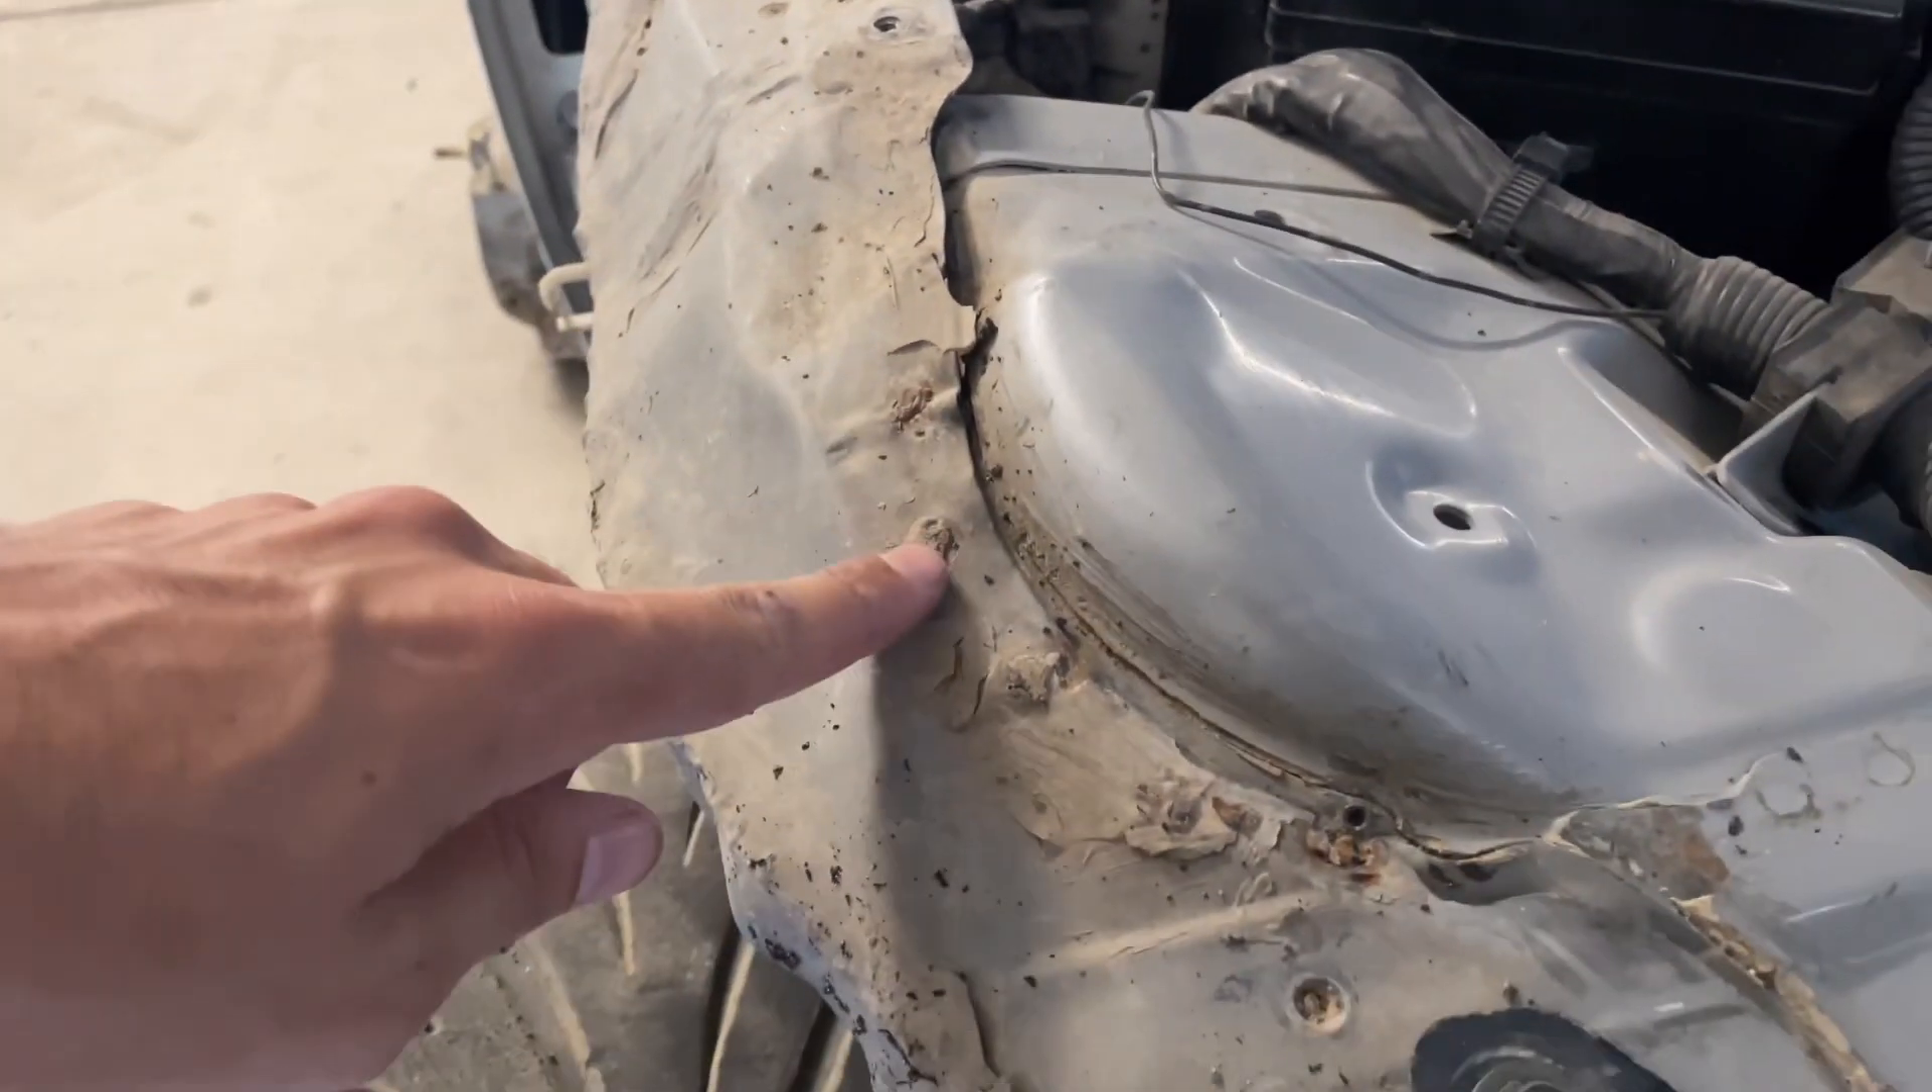You can see the seam is like separating all through there.